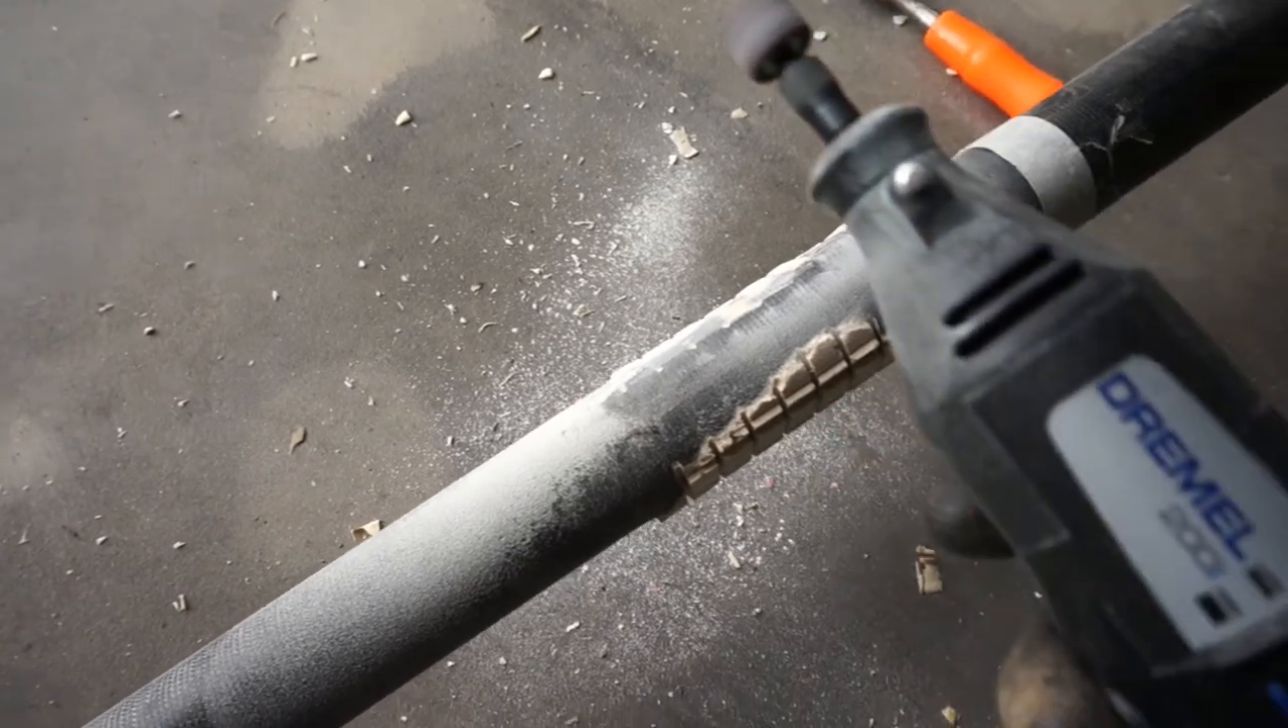So i've got the sleeve off now i've just got to just keep chipping away the old epoxy.